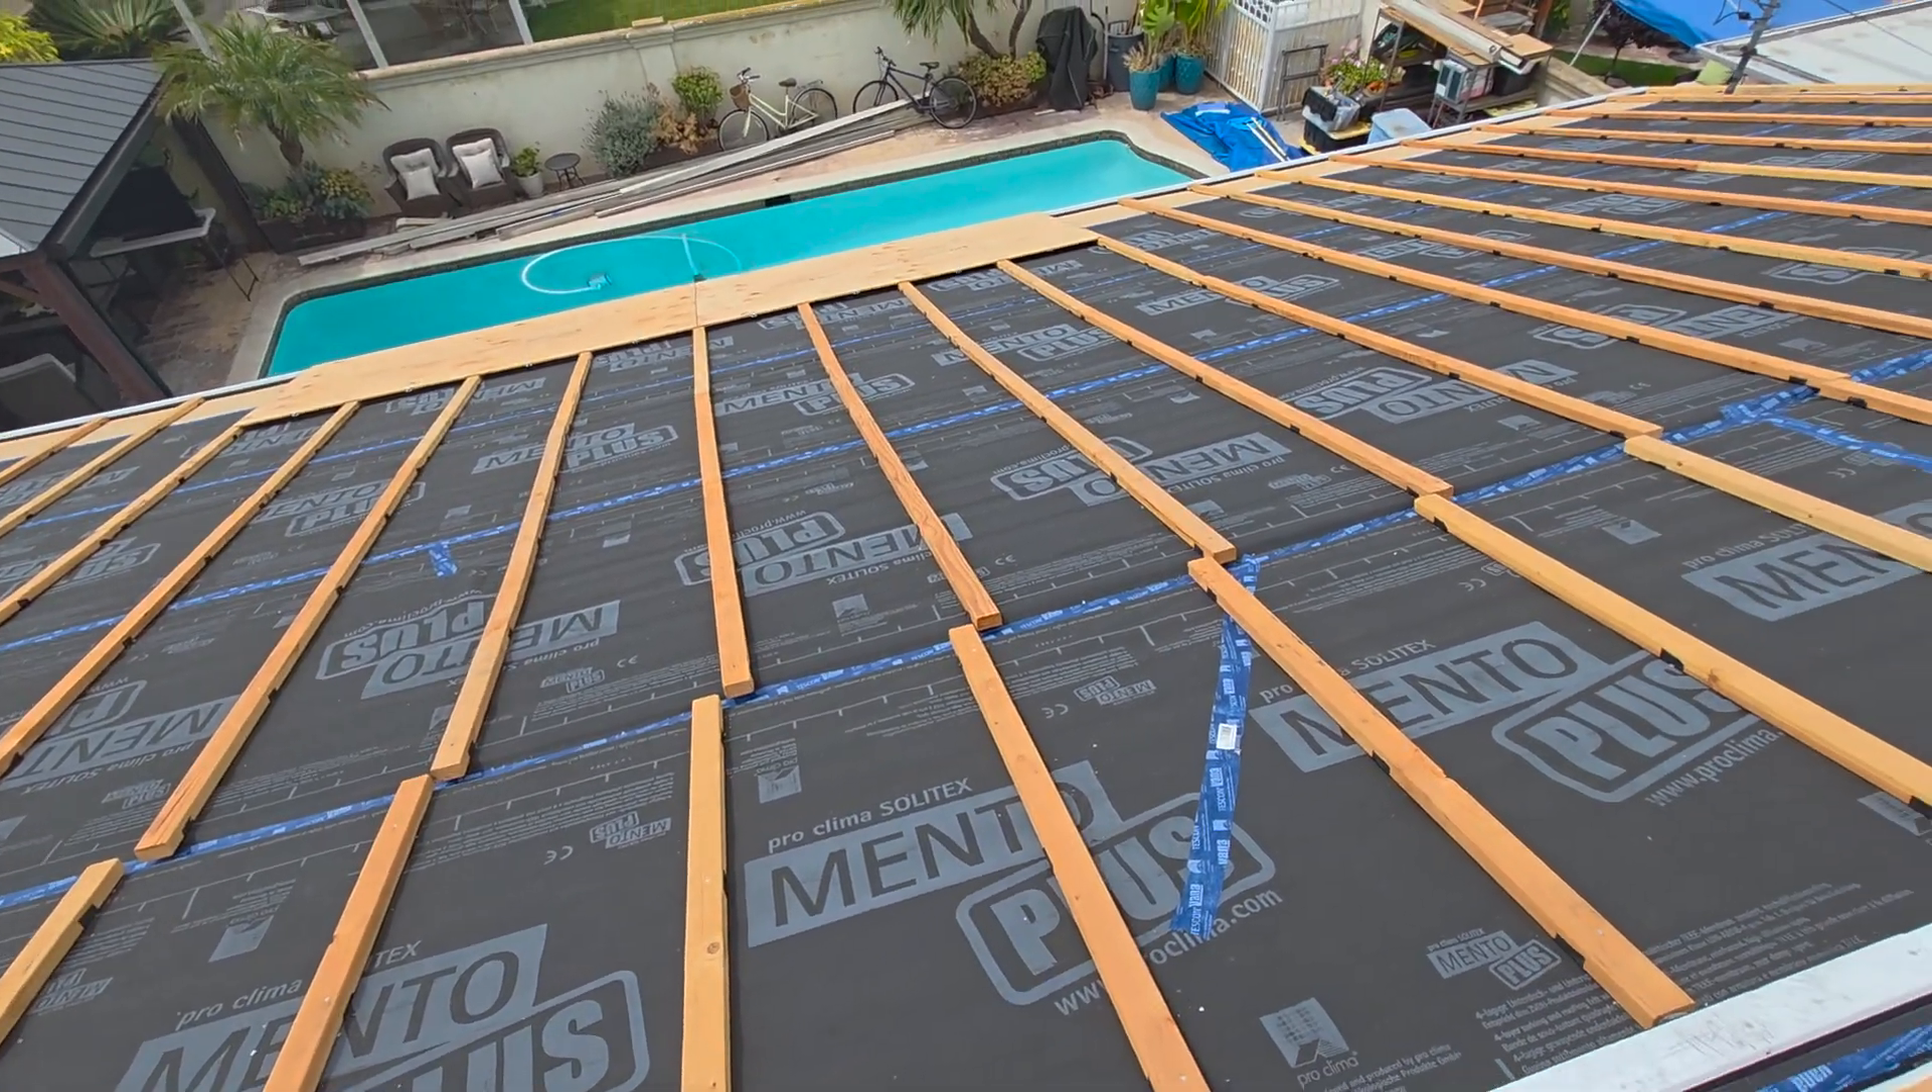The roof rafters do not line up.